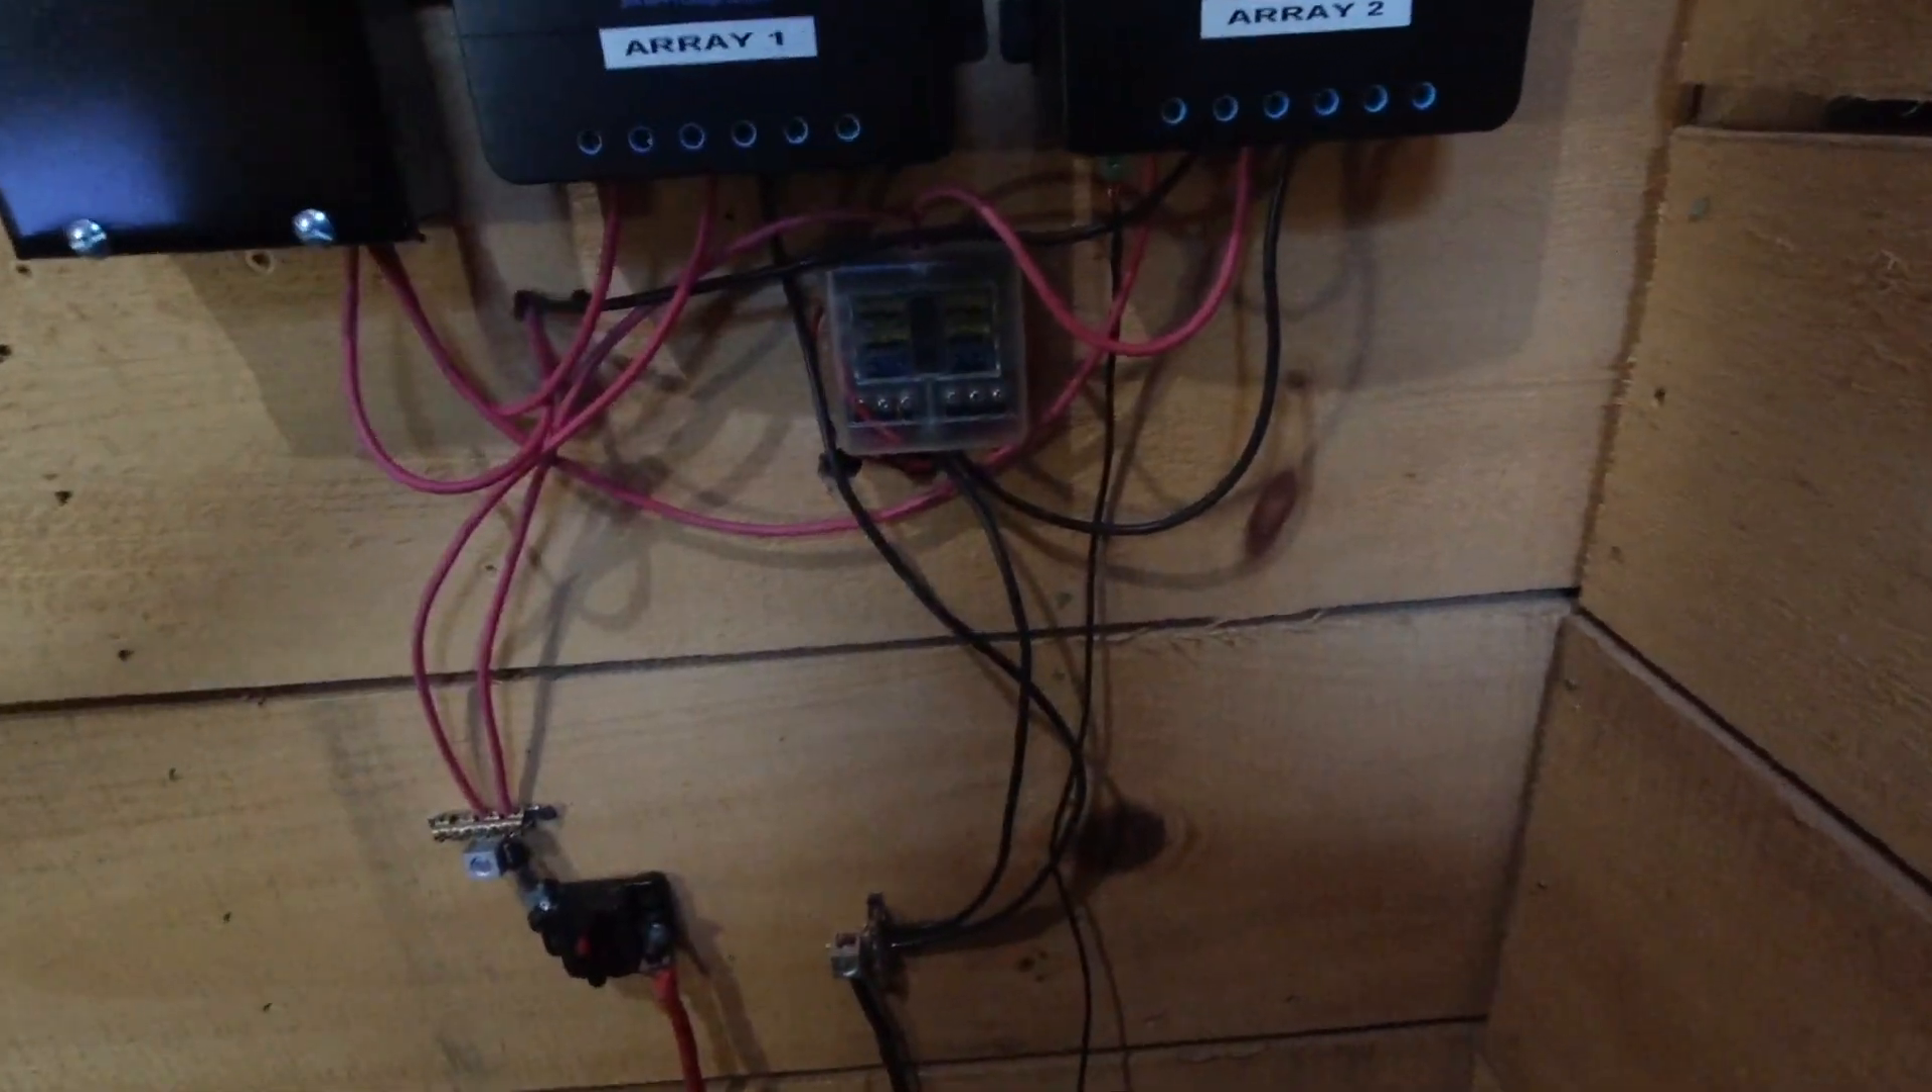The wiring in here is kind of a mess right now because I haven't got anything strapped or anything like that.